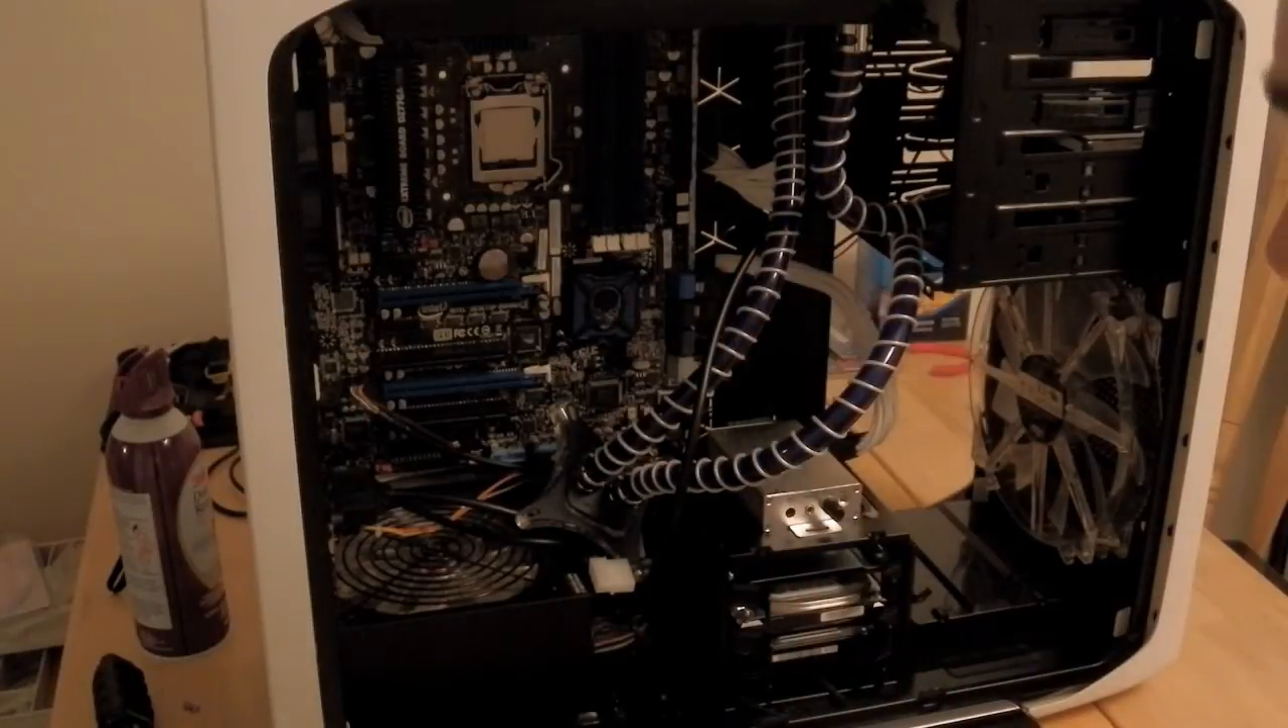I have not plugged in the 24-pin power yet or the graphics card and that's about it.